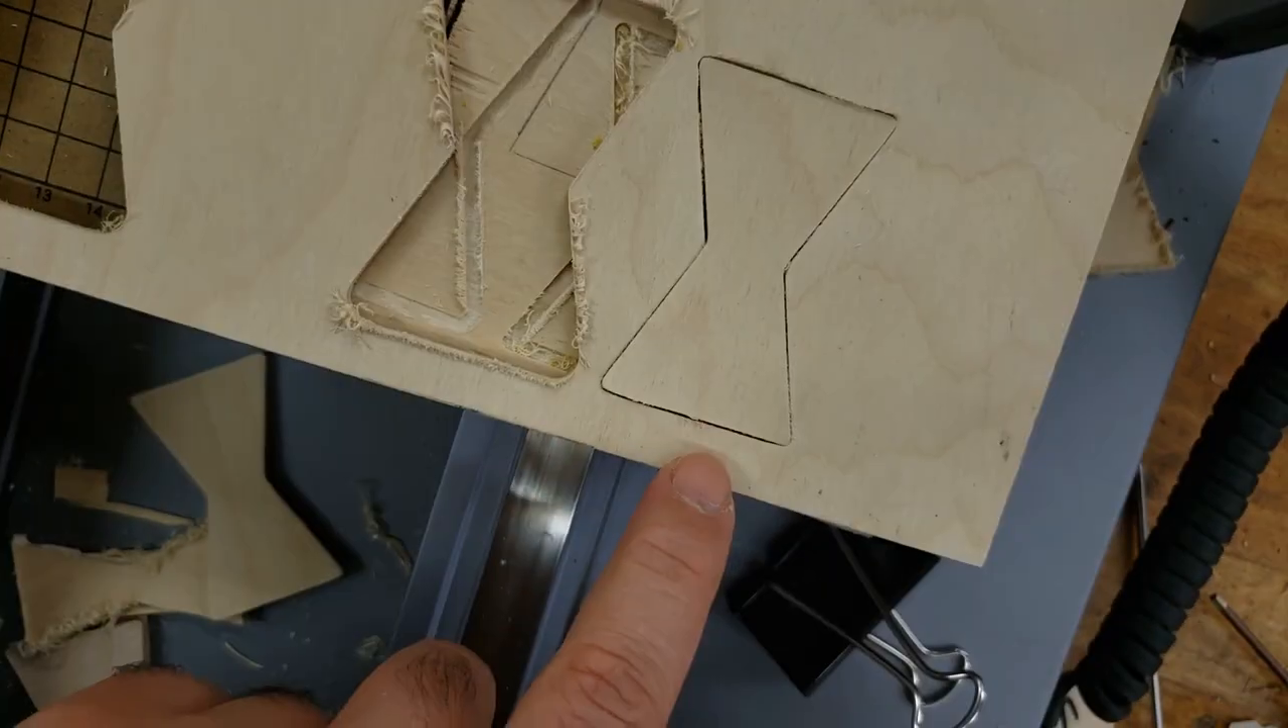So, I mean, there are minor gaps, very minor, but as you saw, I had problems fitting it in.